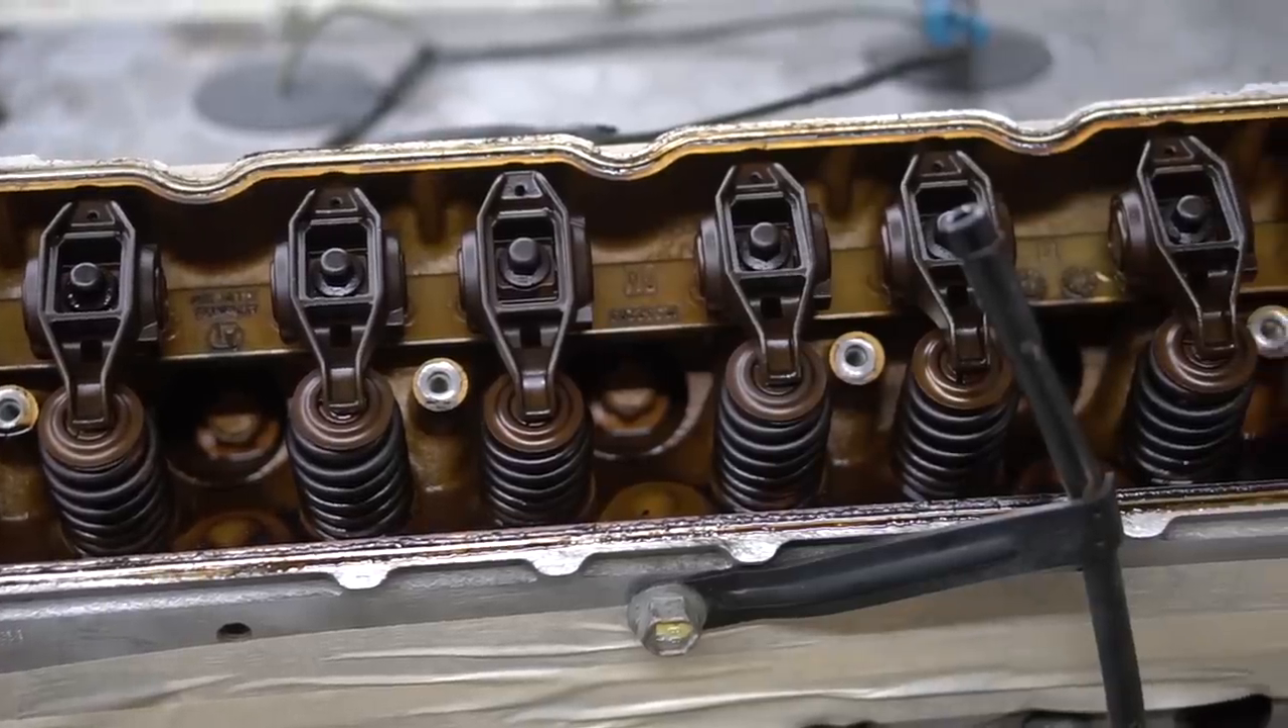So we stripped the valve covers off to check out the valve train components, make sure there's no broken rocker arms or anything obvious there.